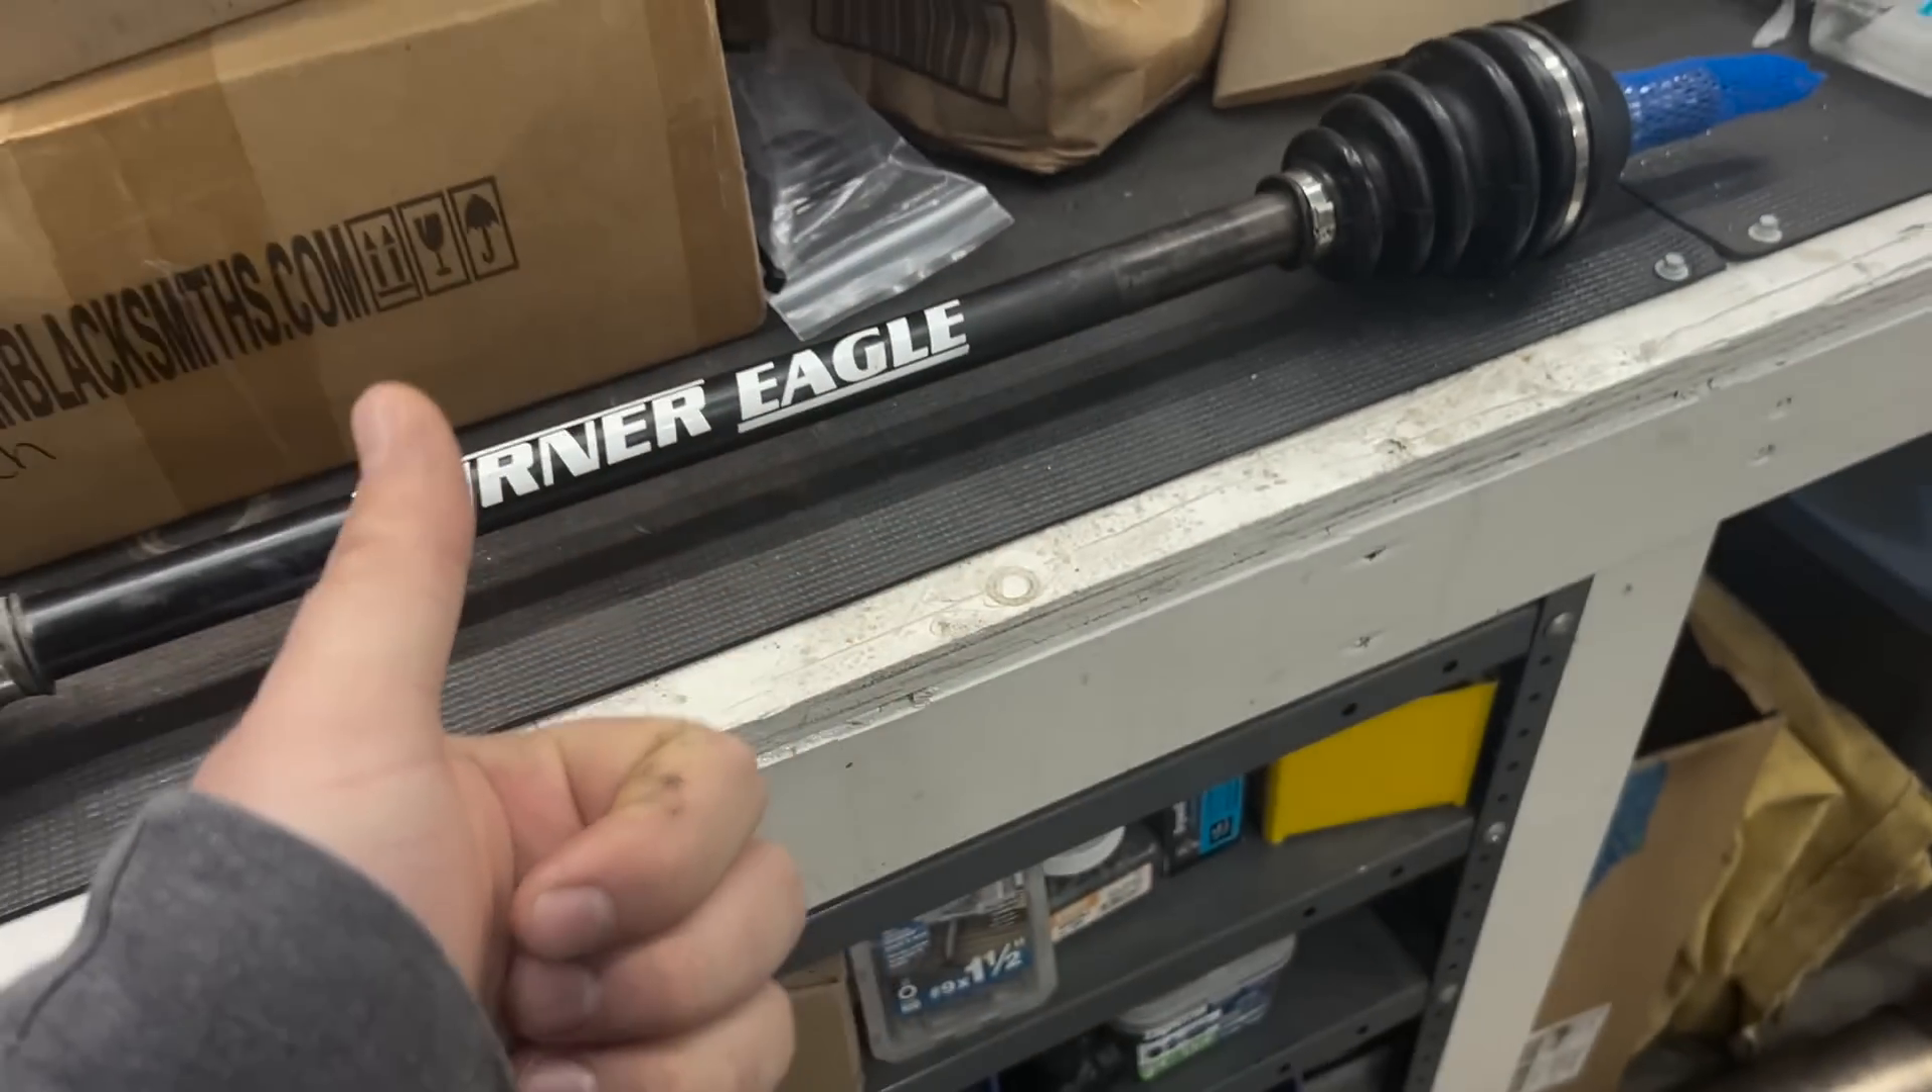Got this thing all wrapped up got the new end on new boot good to go.